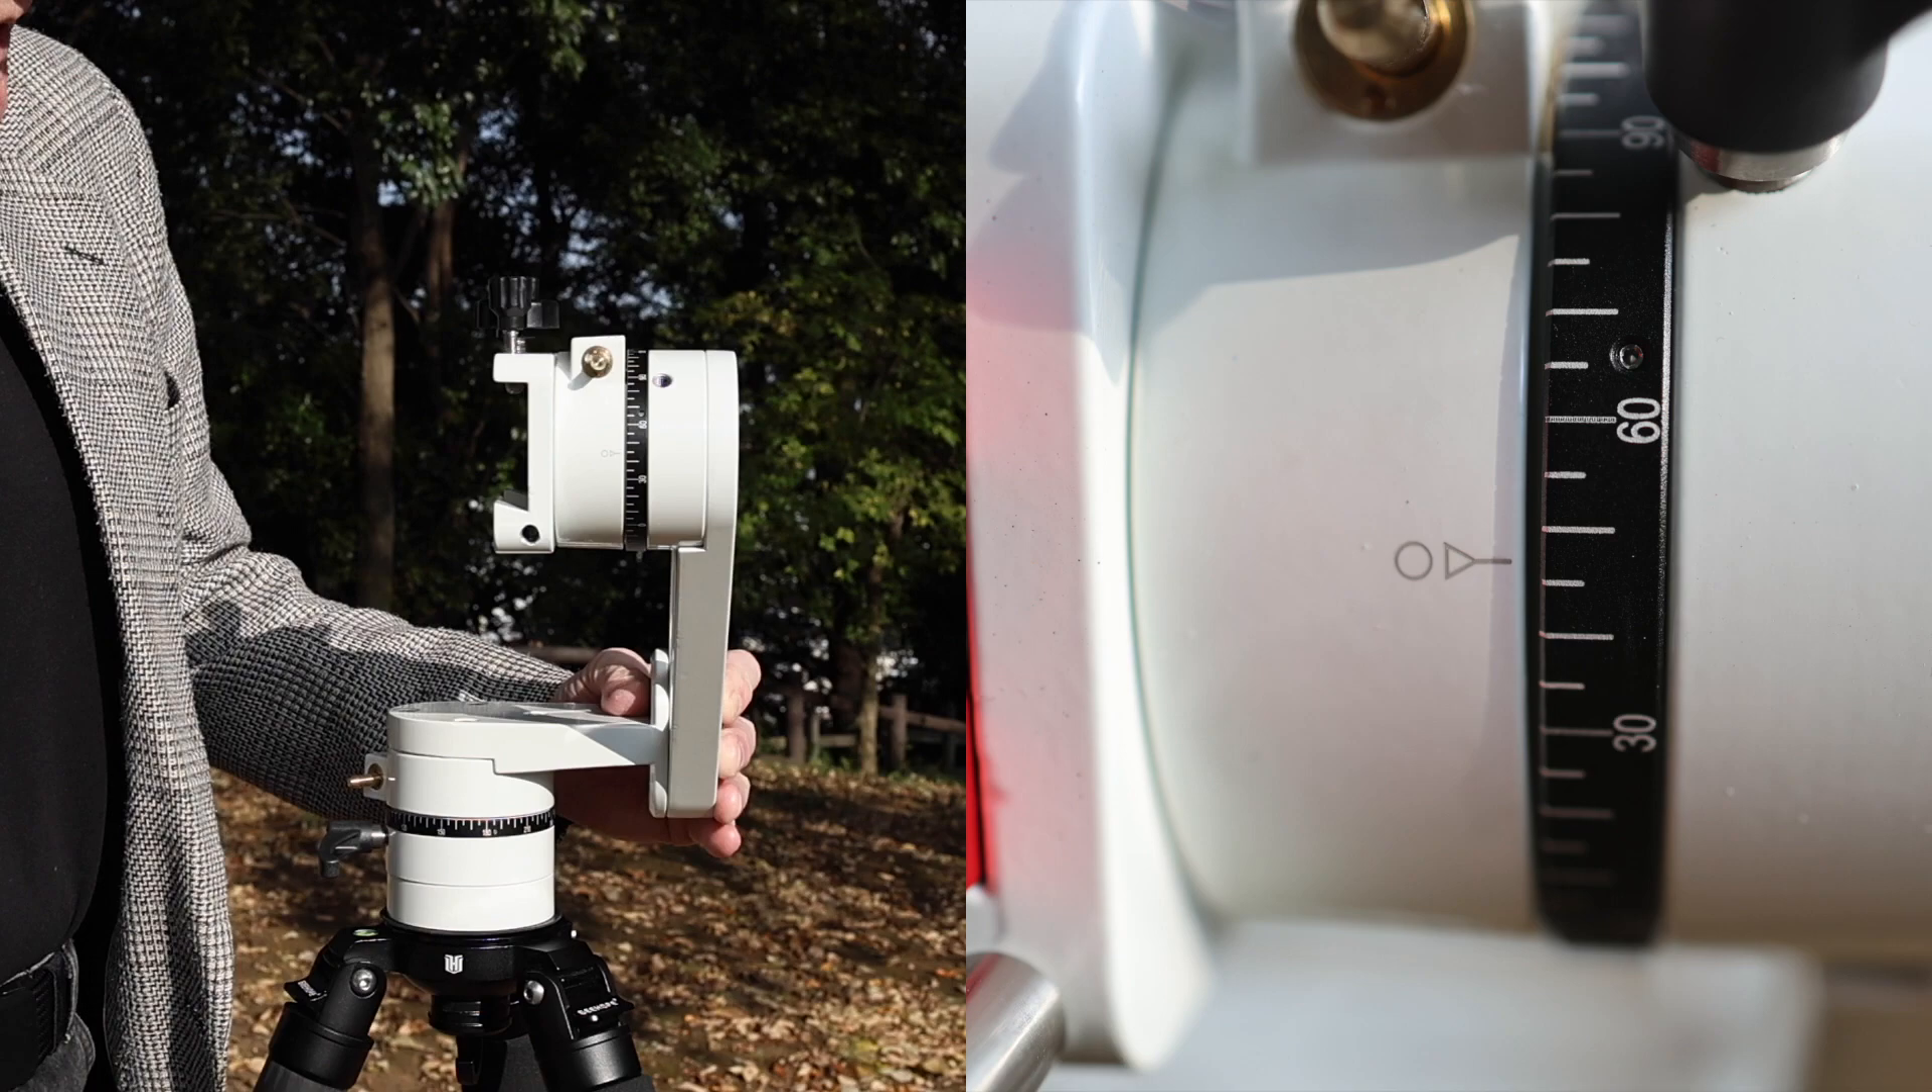In the photo, you can see that the black ring with degree markings is not aligned to the proper altitude level zero degrees setting.